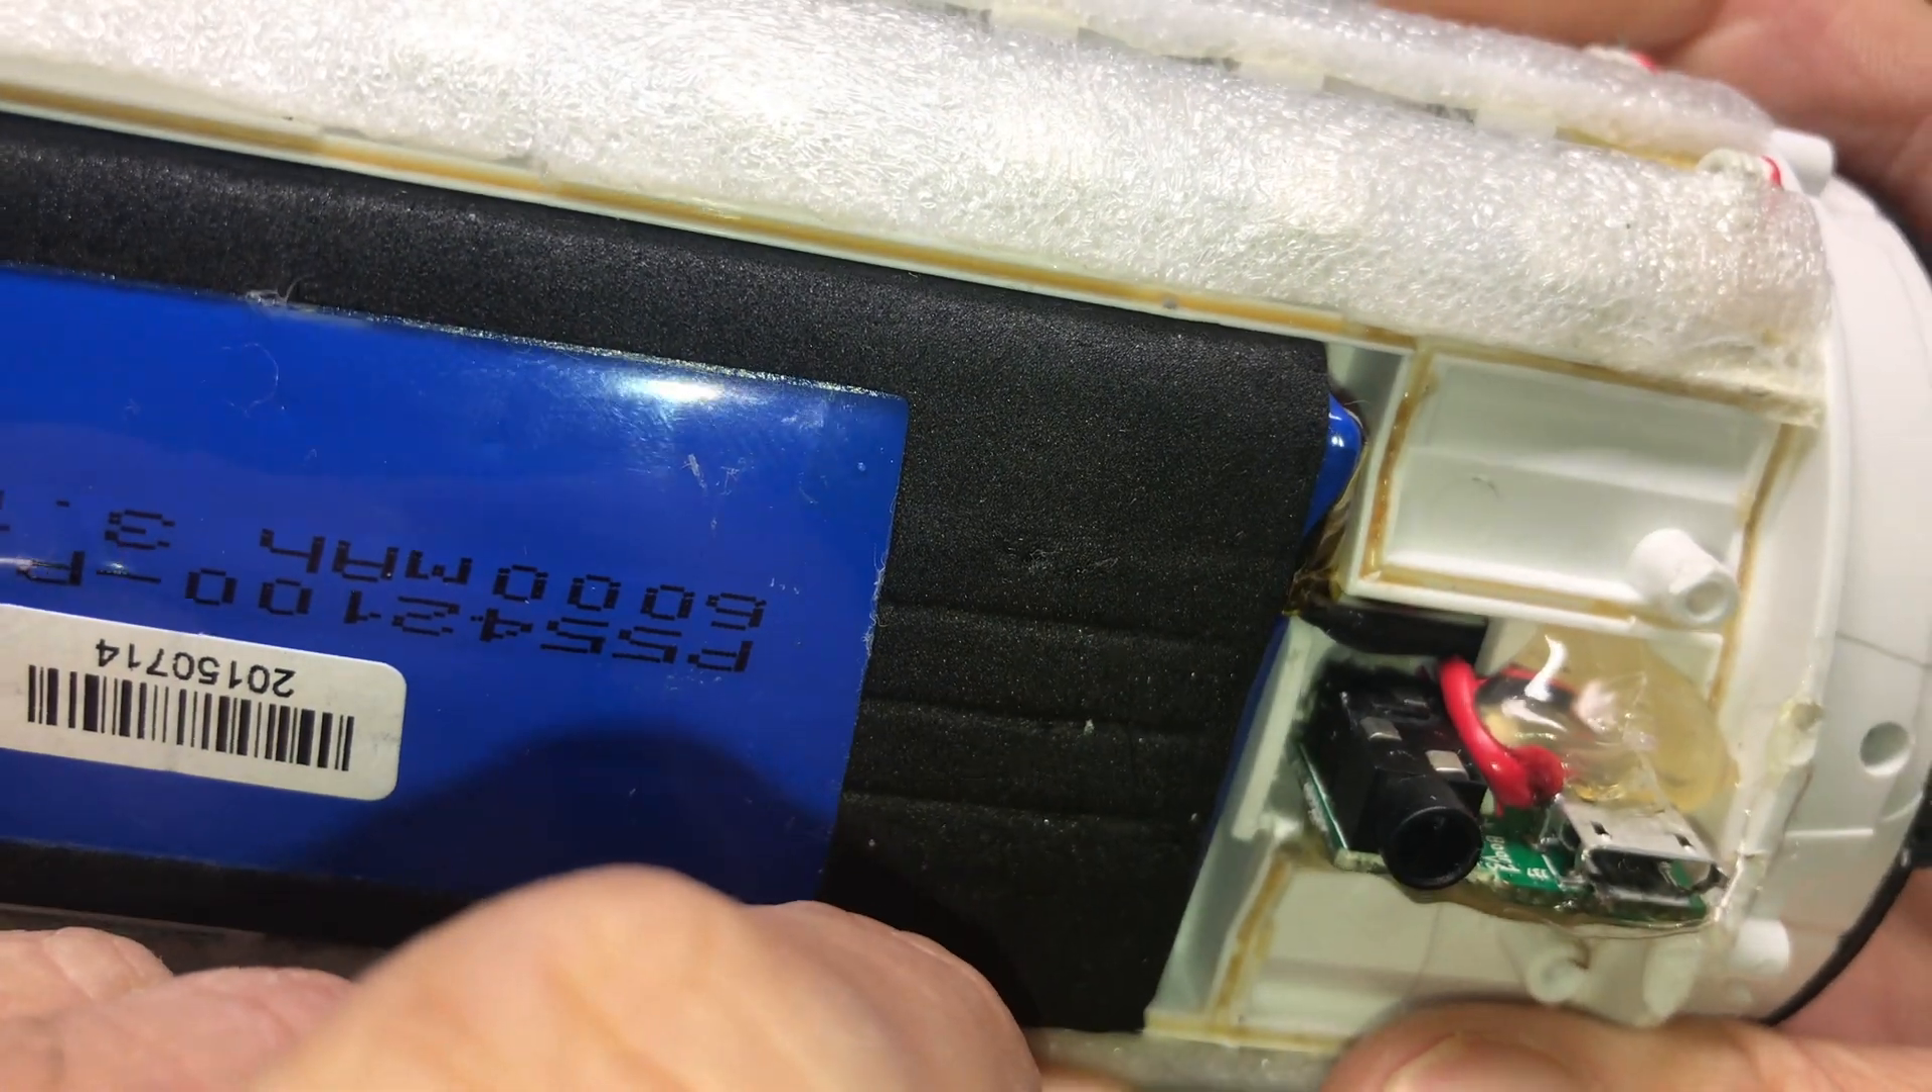And now we do have access here to the battery.